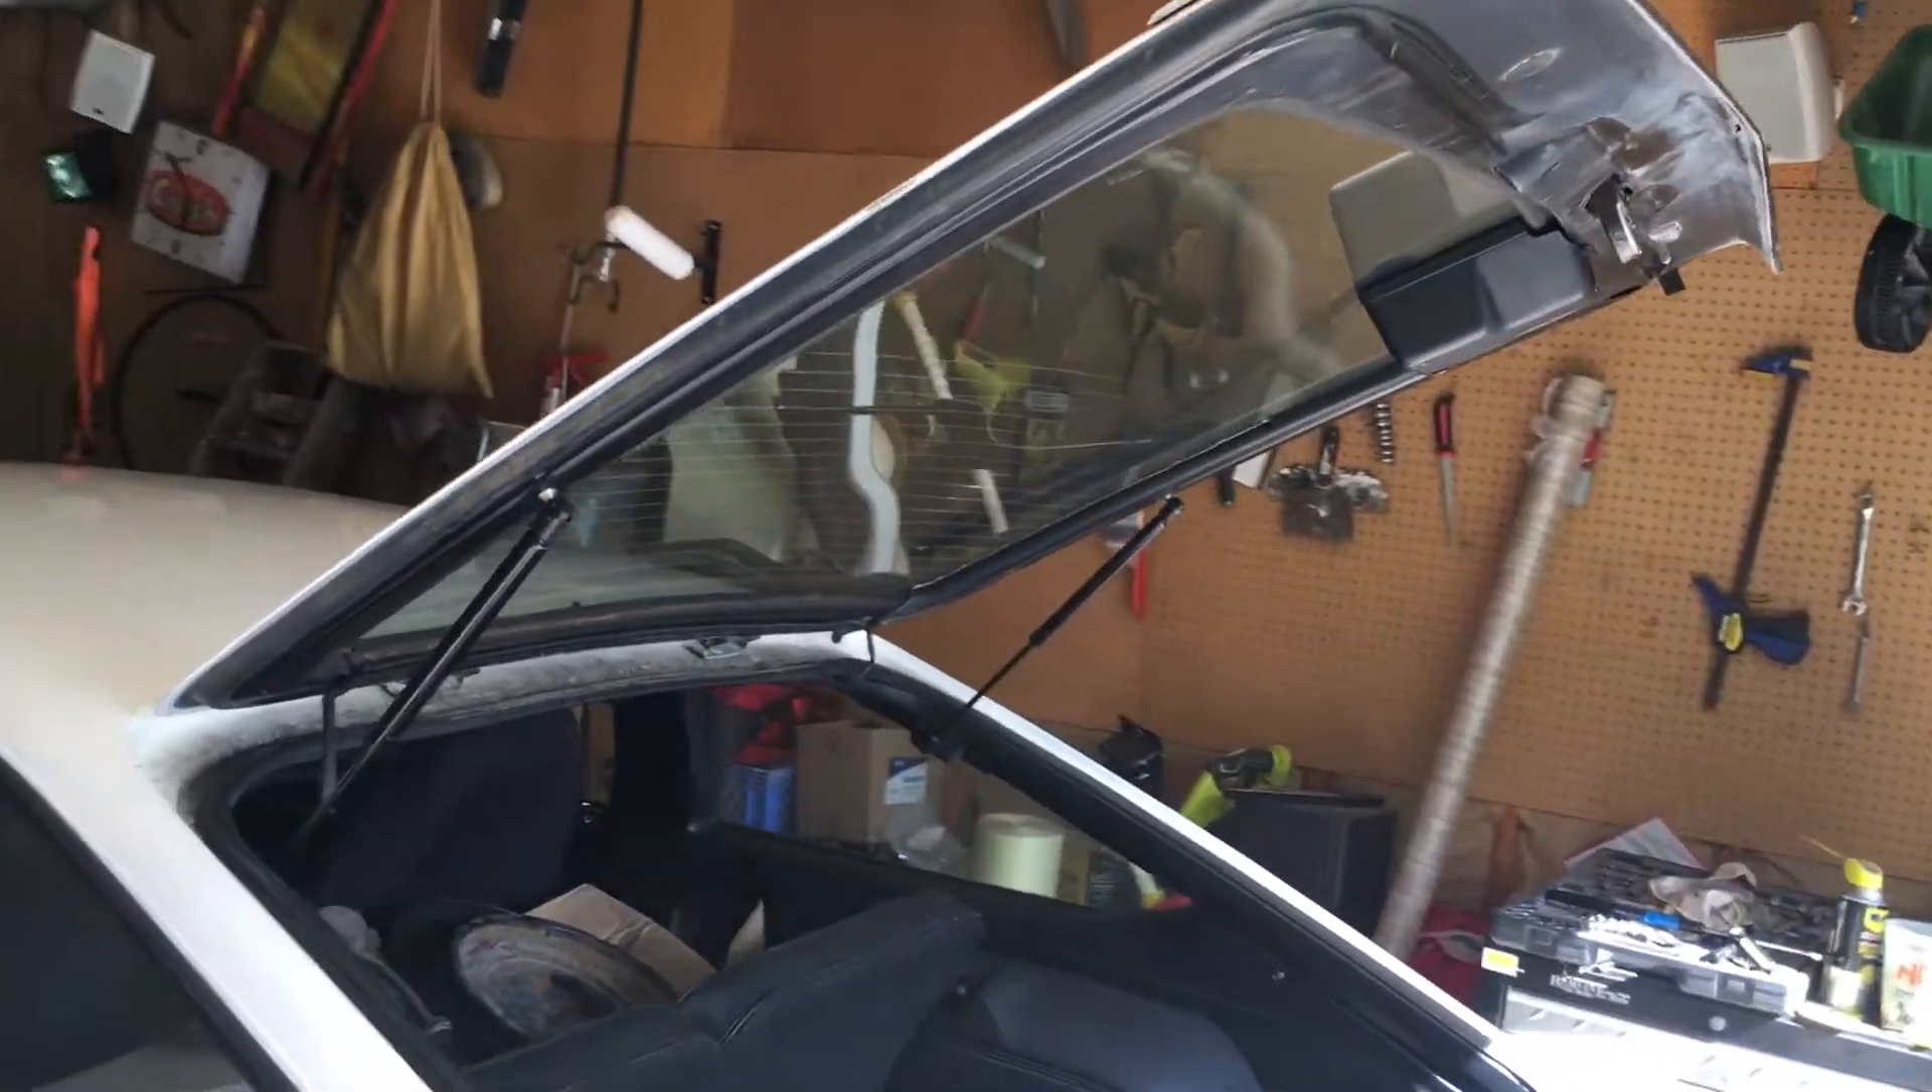I've got the second strut on now.